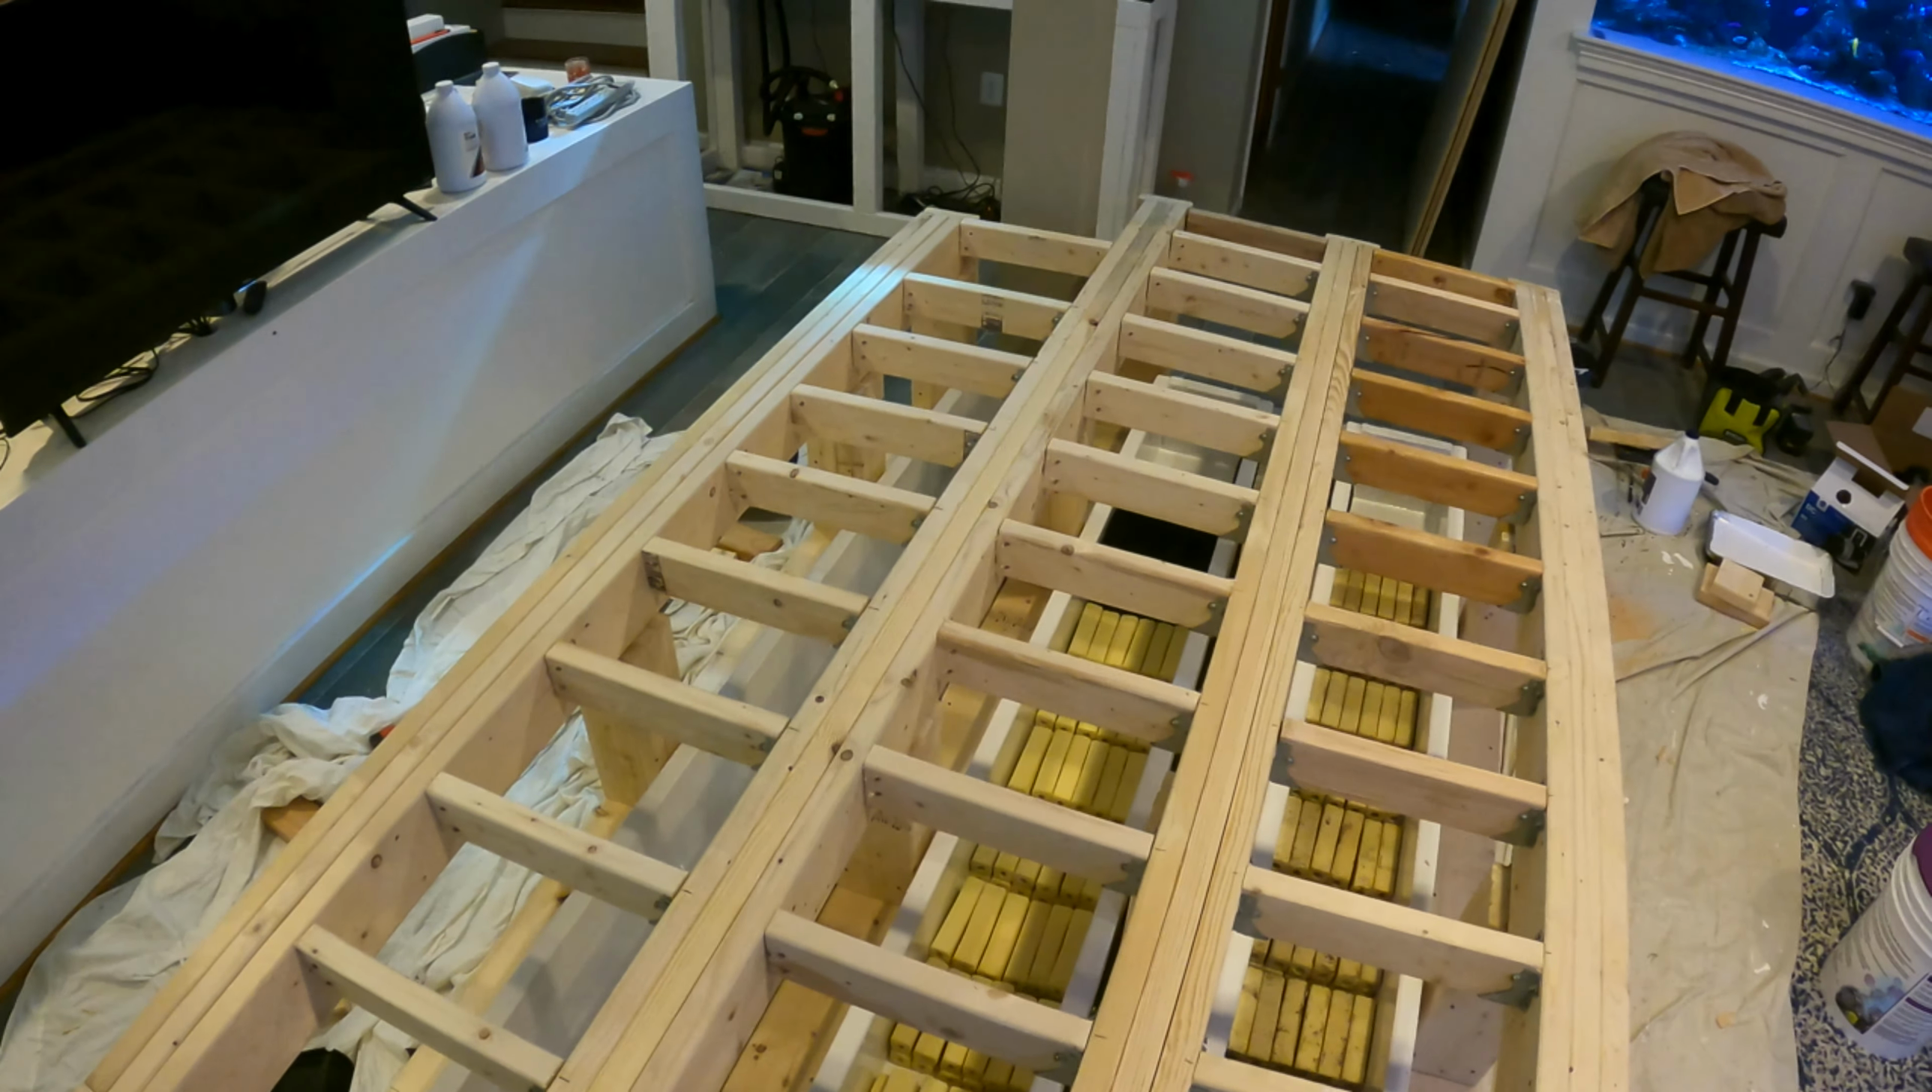So all of the supports are complete.